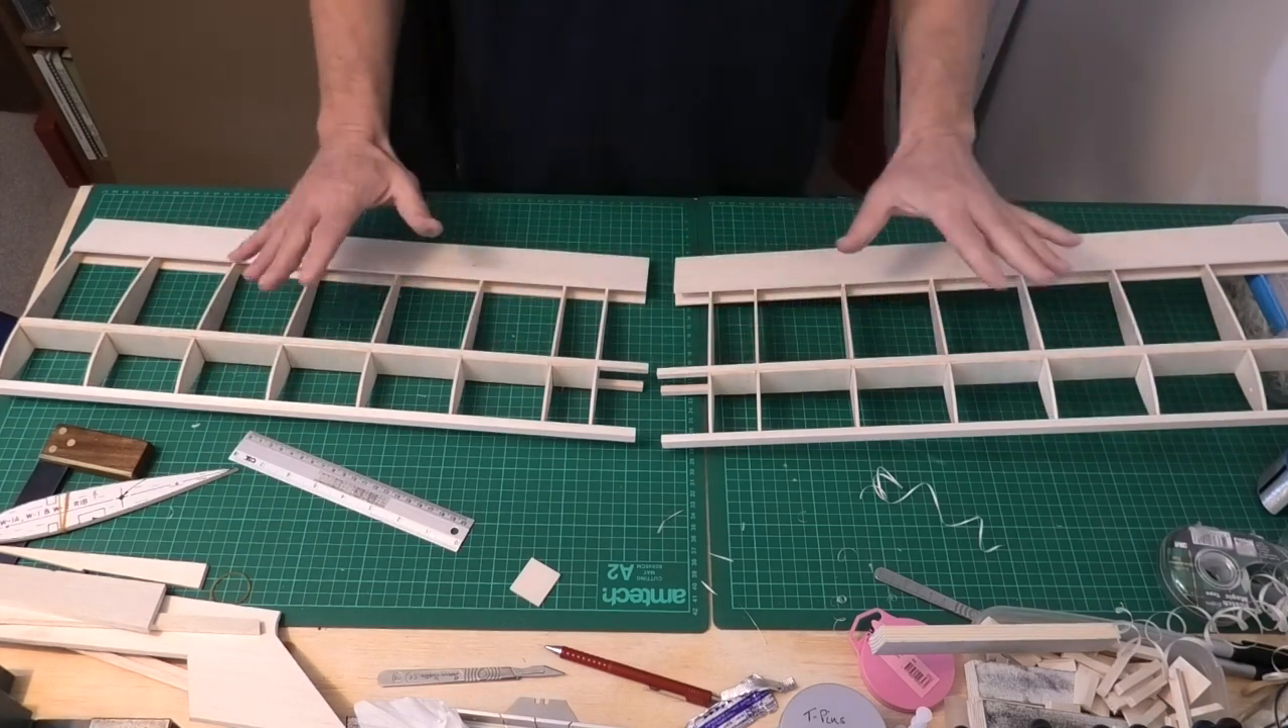Well, I've now got both the right and the left sort of wing skeleton finished and it's such a rewarding process.